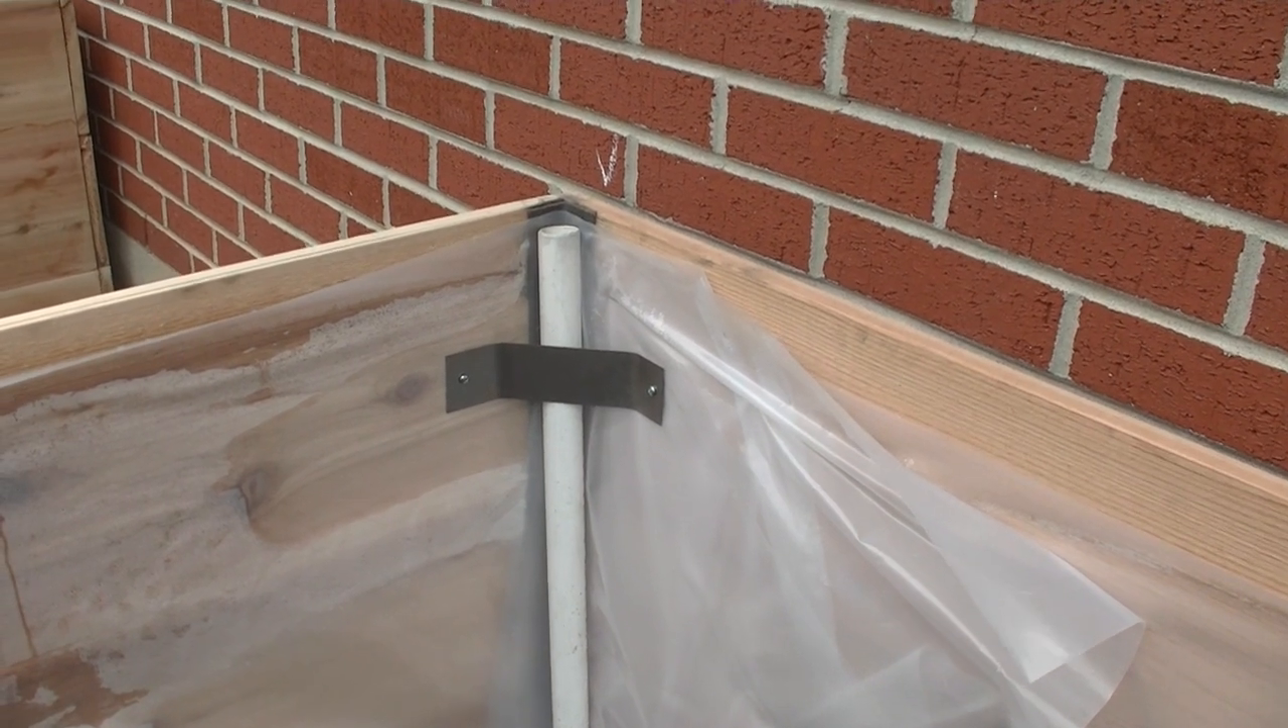And in this case, uh, these, I just made sure that tube stayed in there with just a piece of piece of sheet metal screwed into the side.